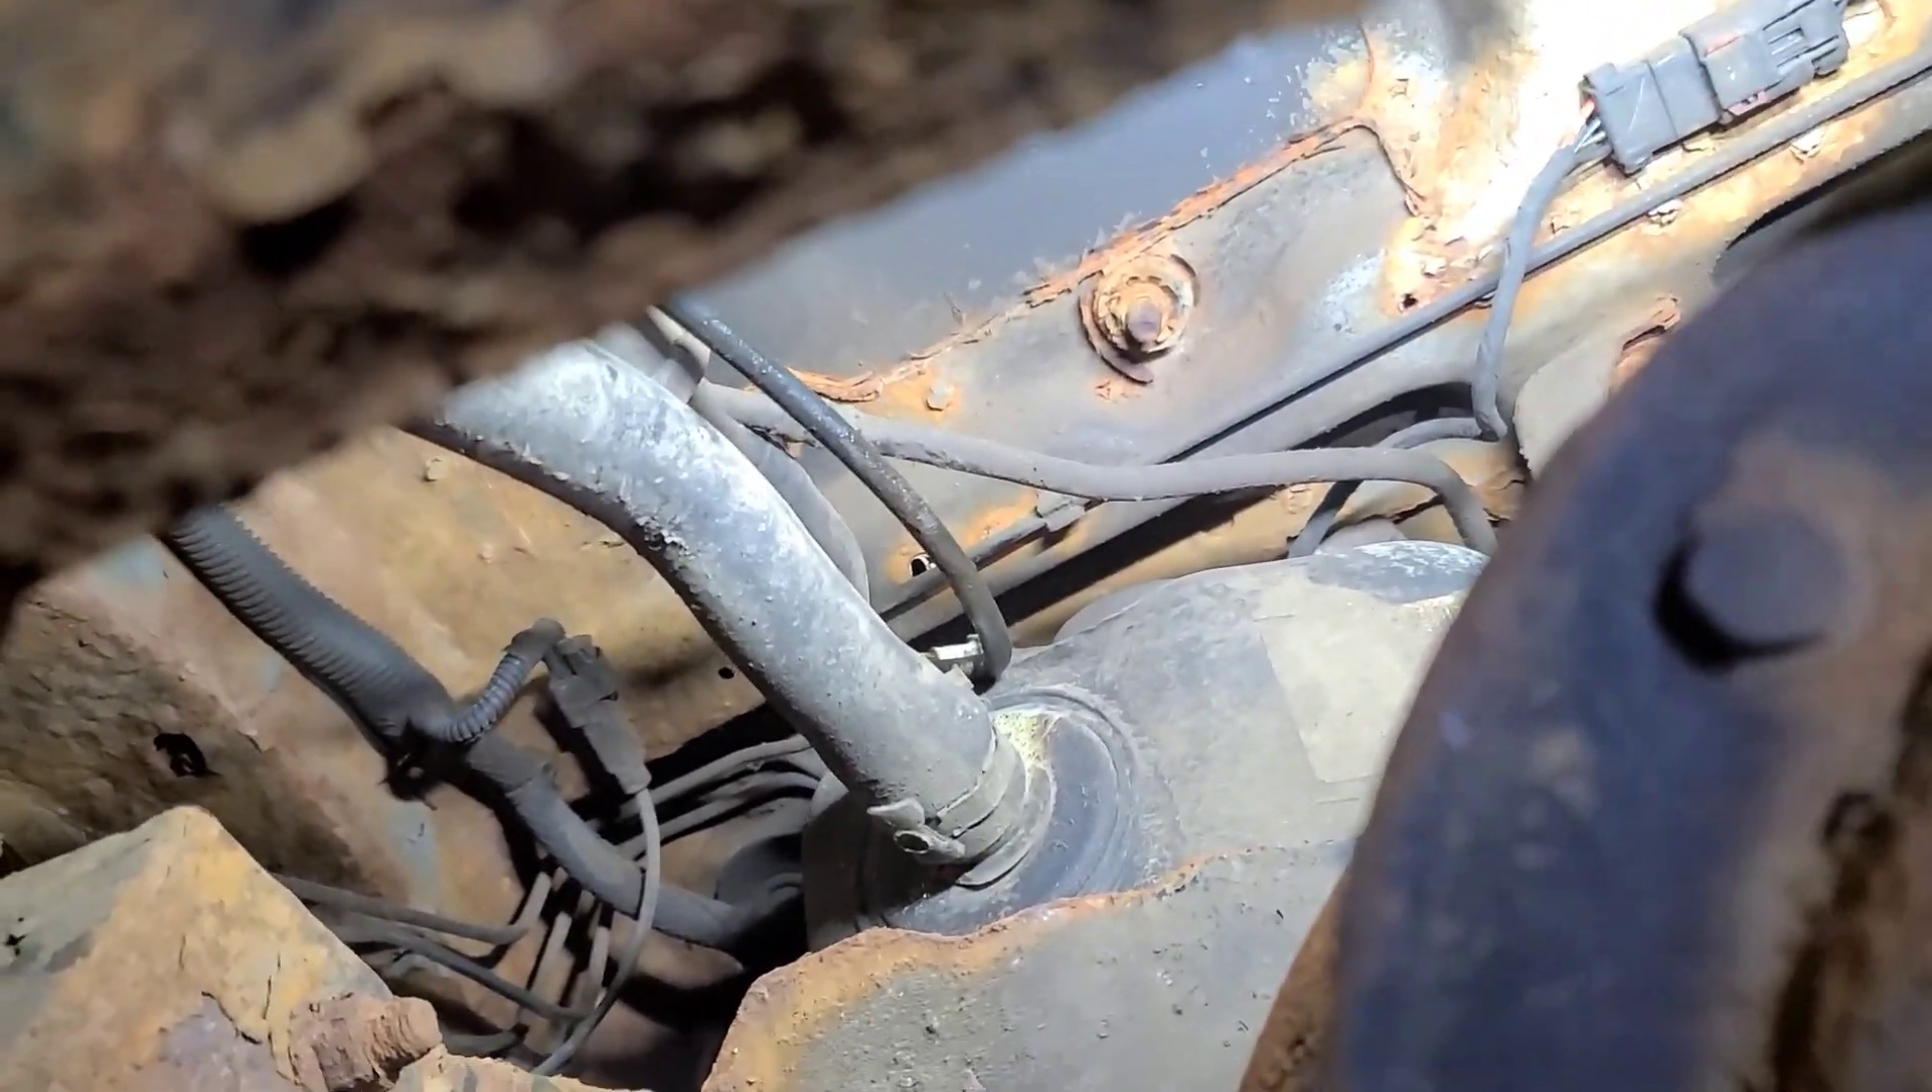So there's the line or the pipe reinstalled.